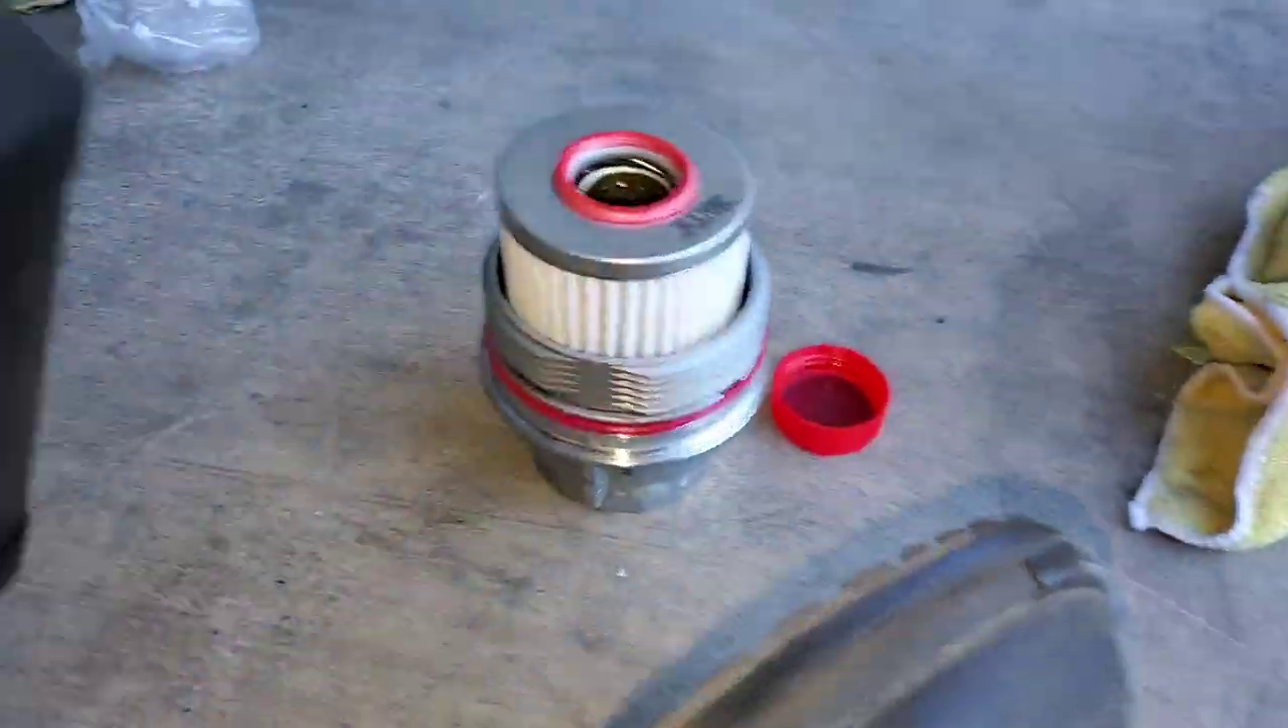We got our new O -ring on.